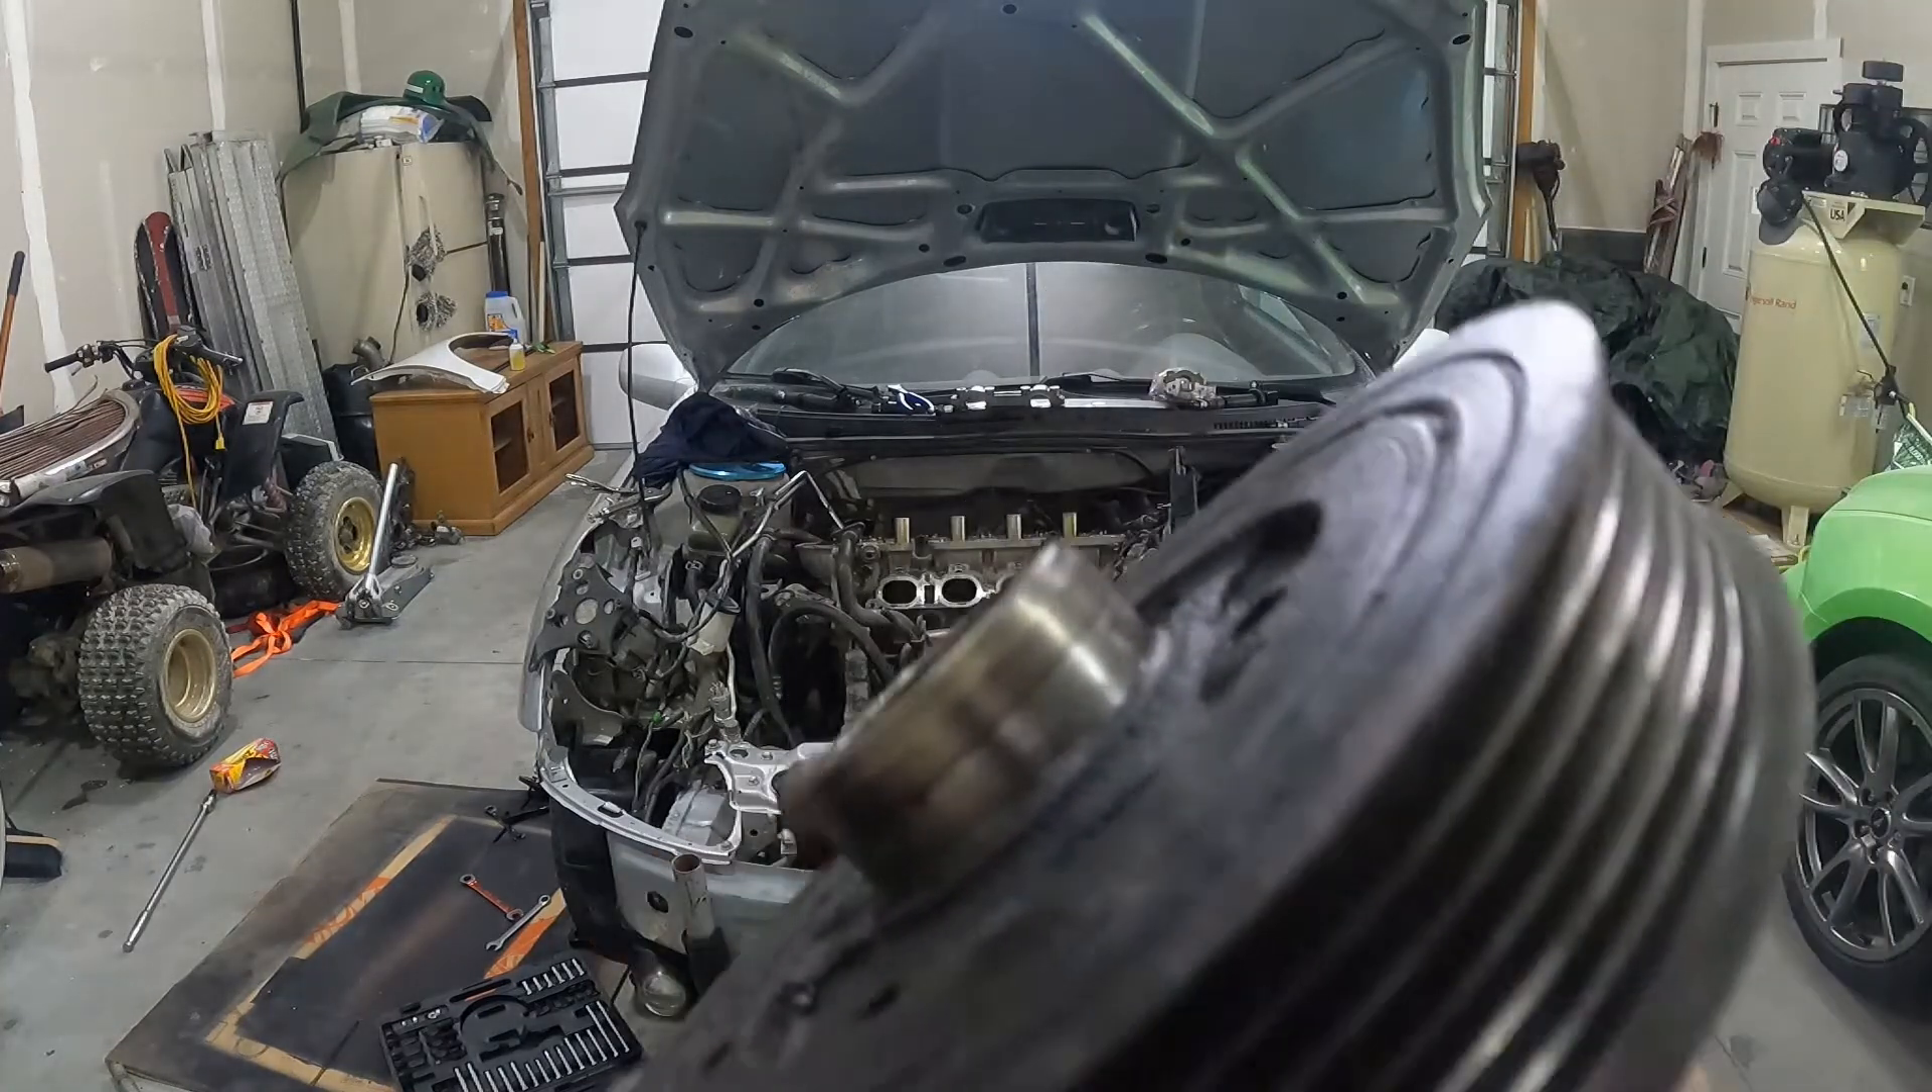Alright, so I just got my harmonic balancer pulled off.